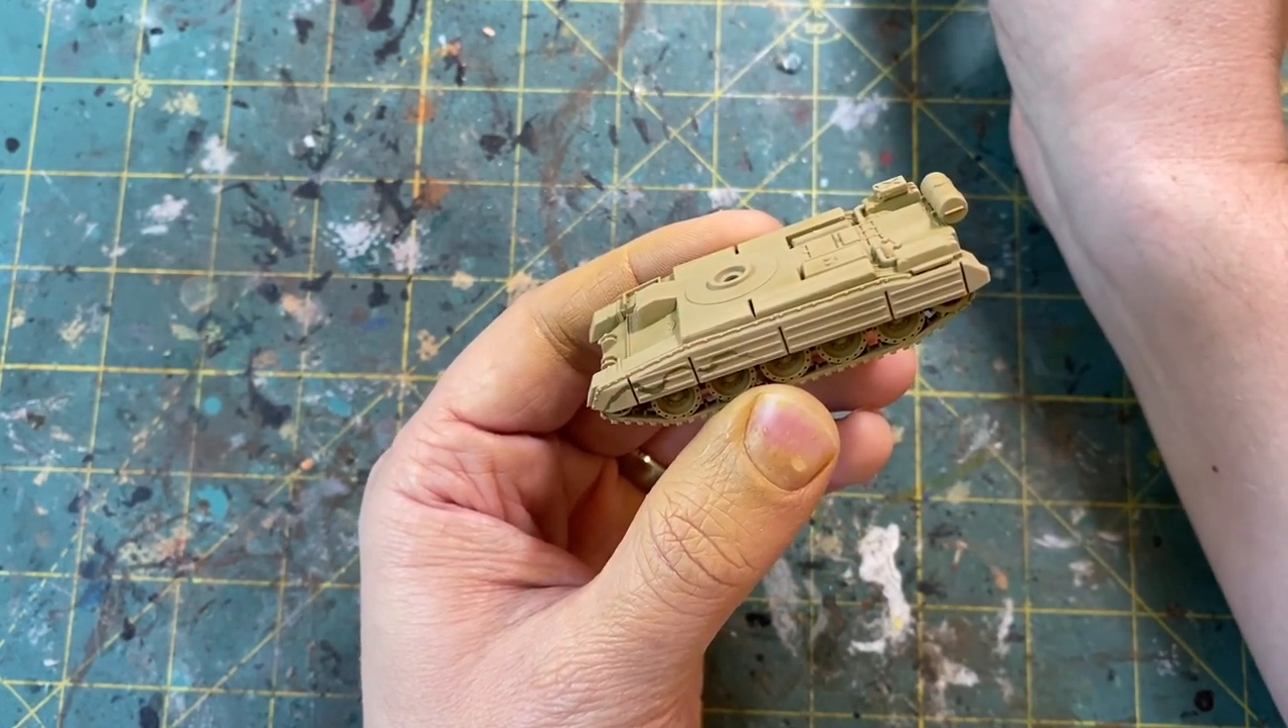Notice I do have the turret still off at this point.